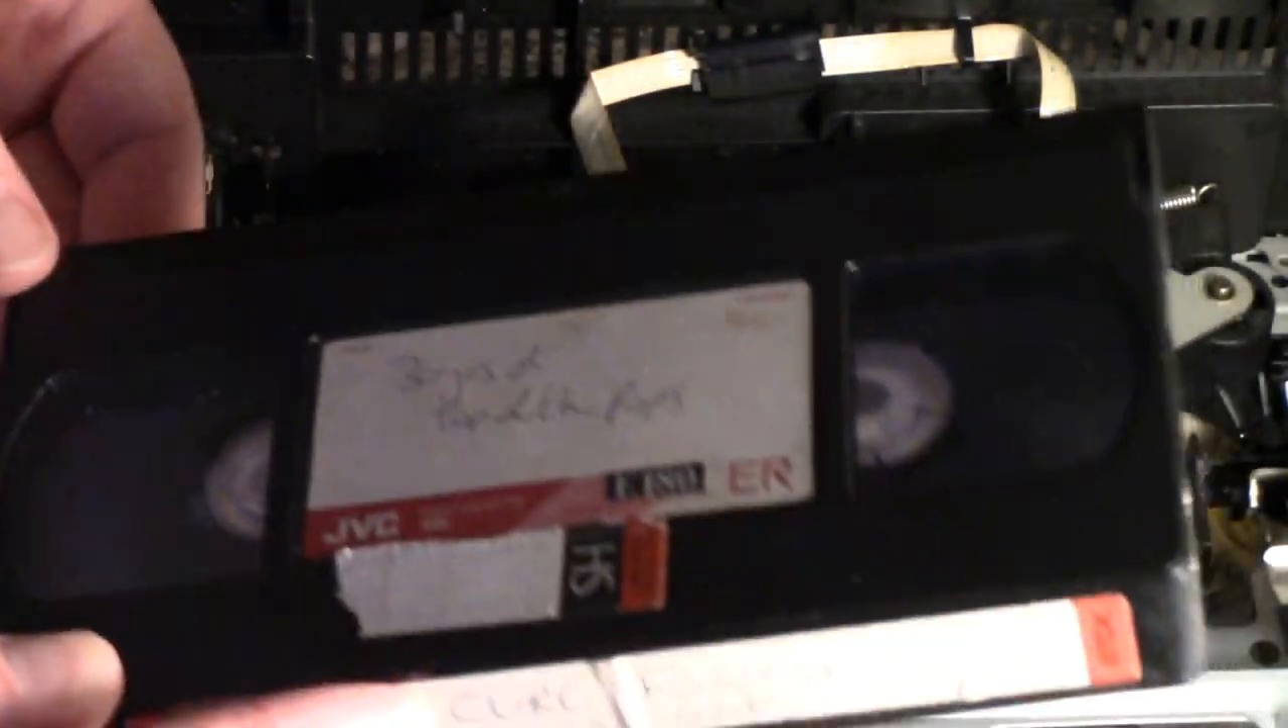Okay, I've managed to get the tape out.